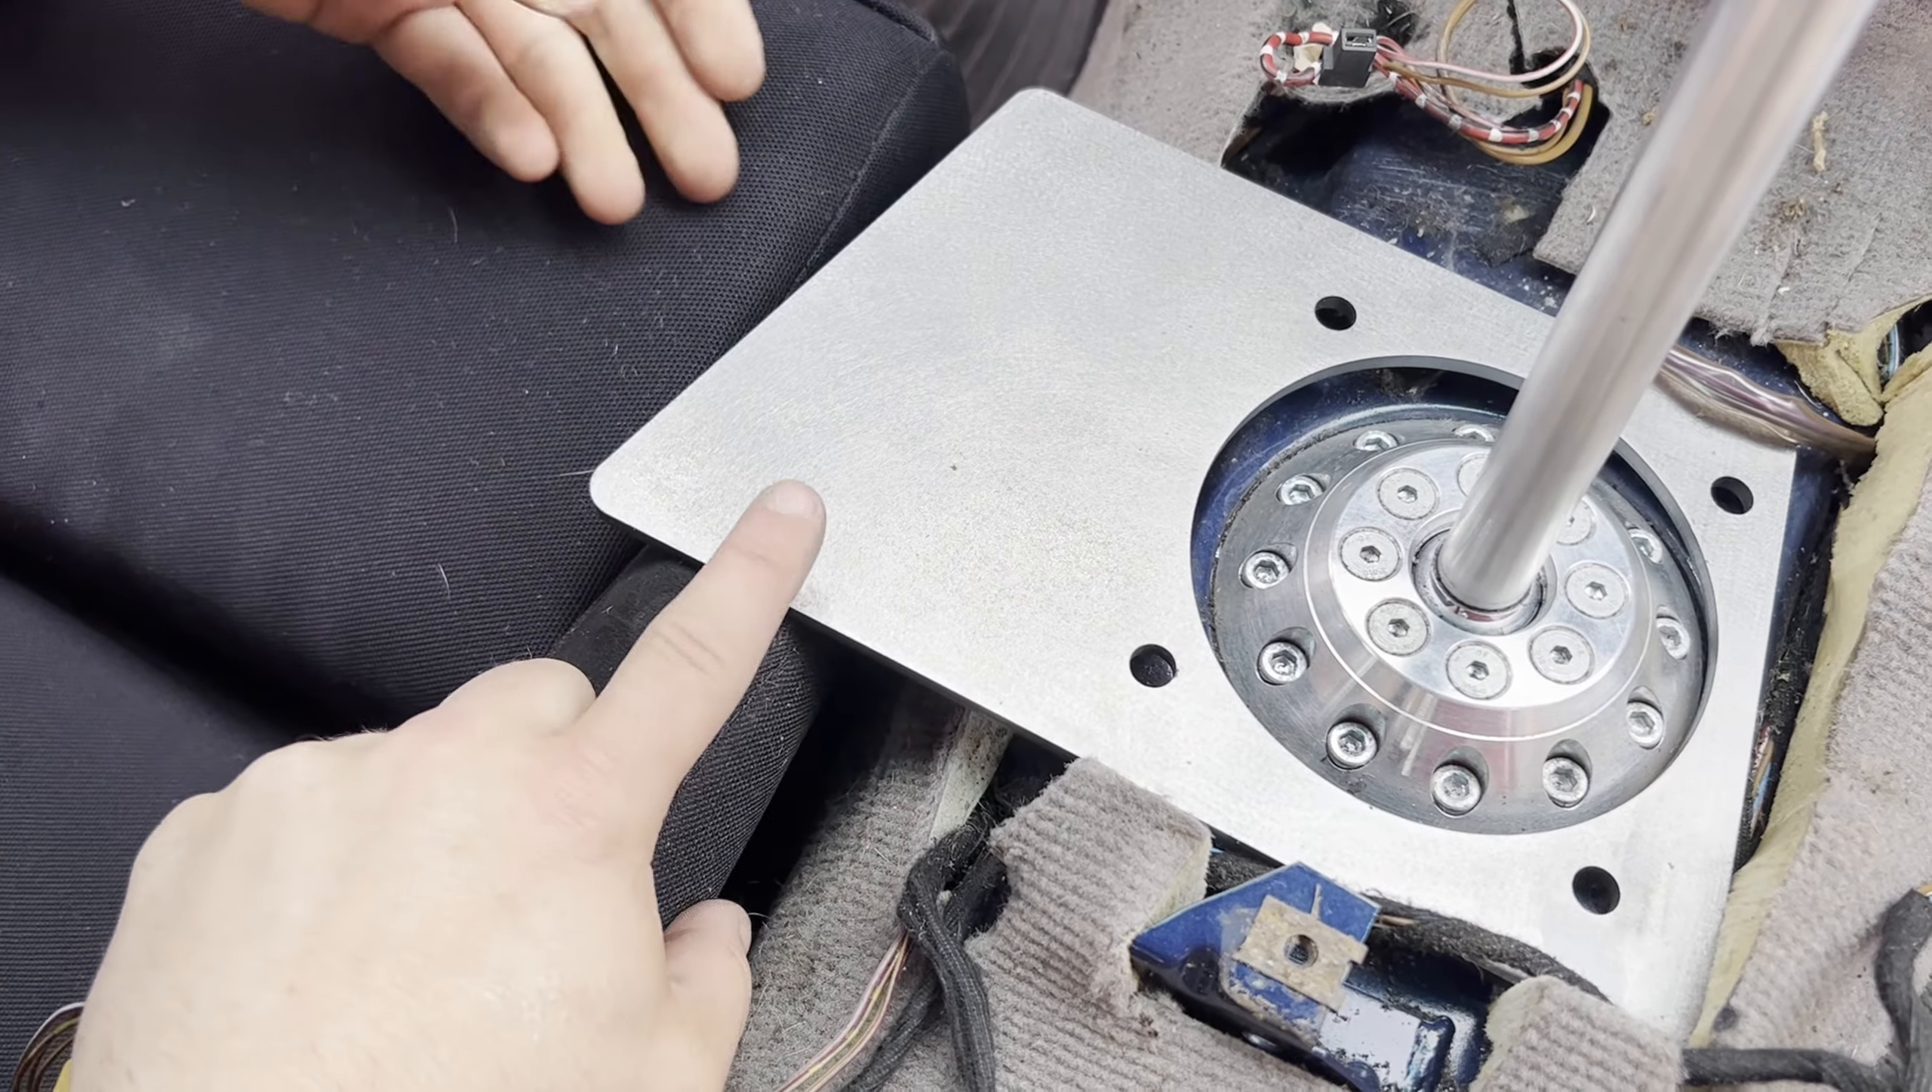So after trimming back some carpet, we're running into our next issue which is this bracket is running into the side of the seat.